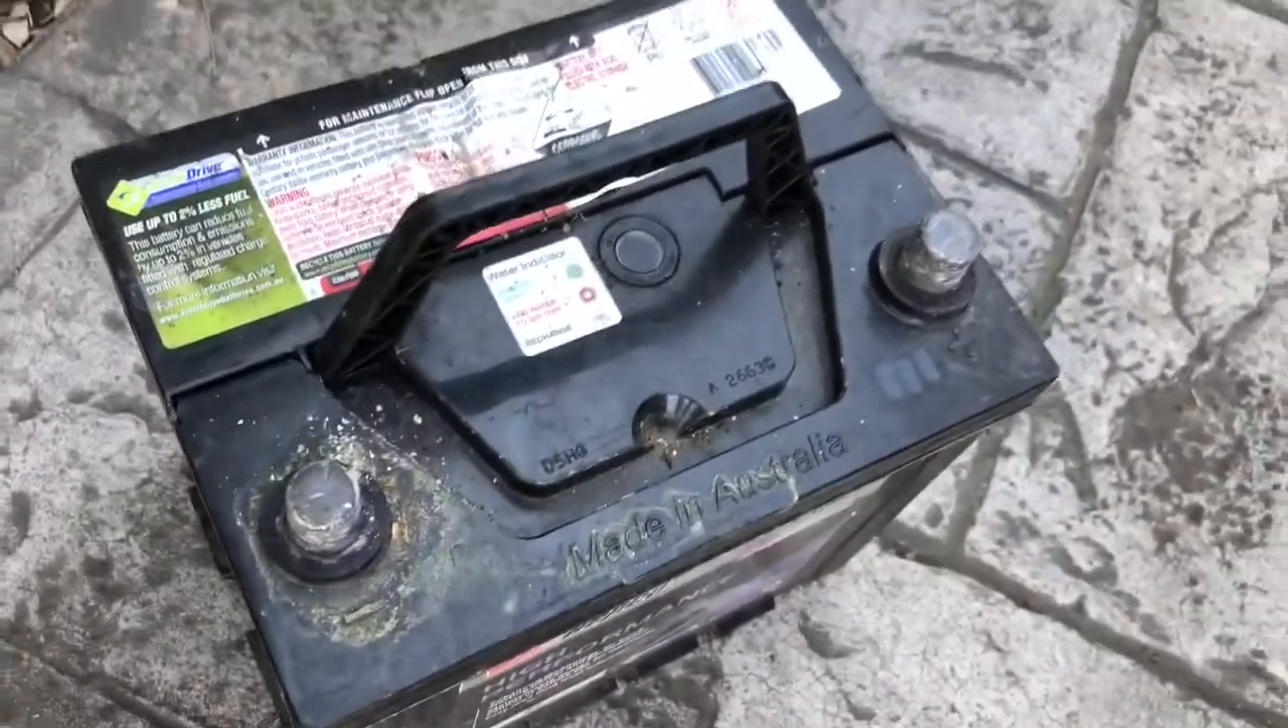One Repco high performance battery removed out of the car.